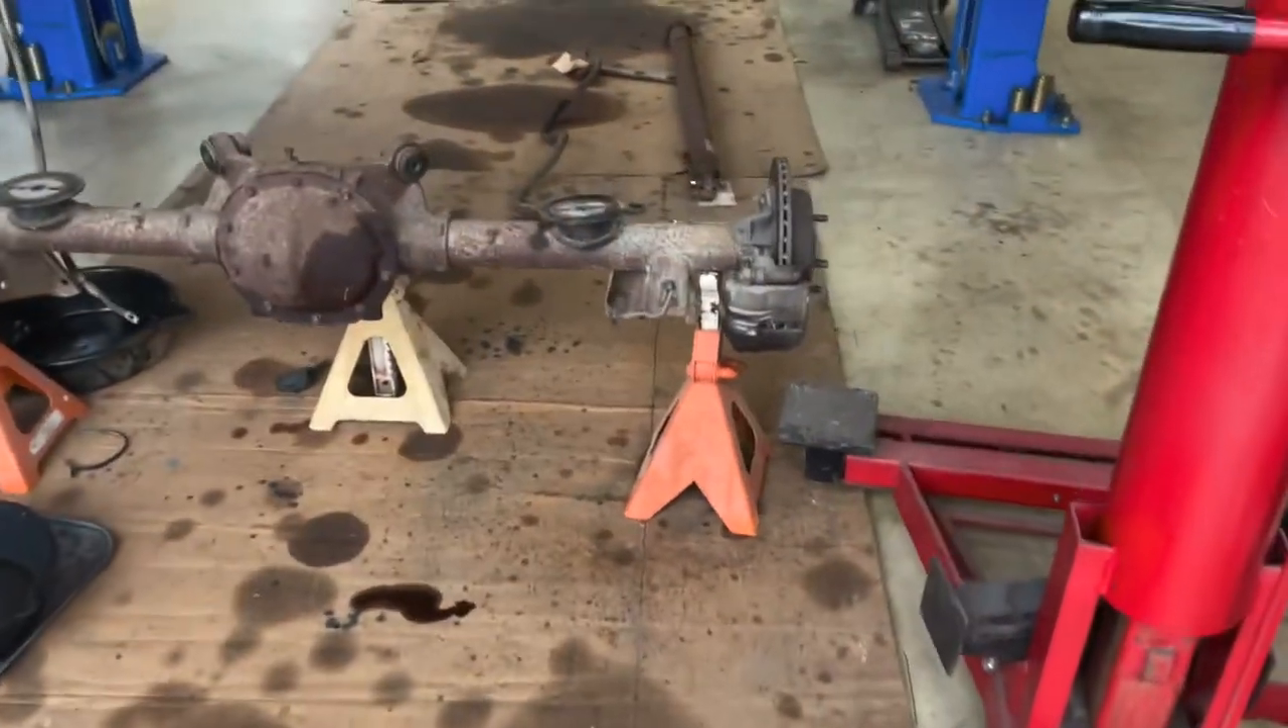Alright so I got the rear end out.